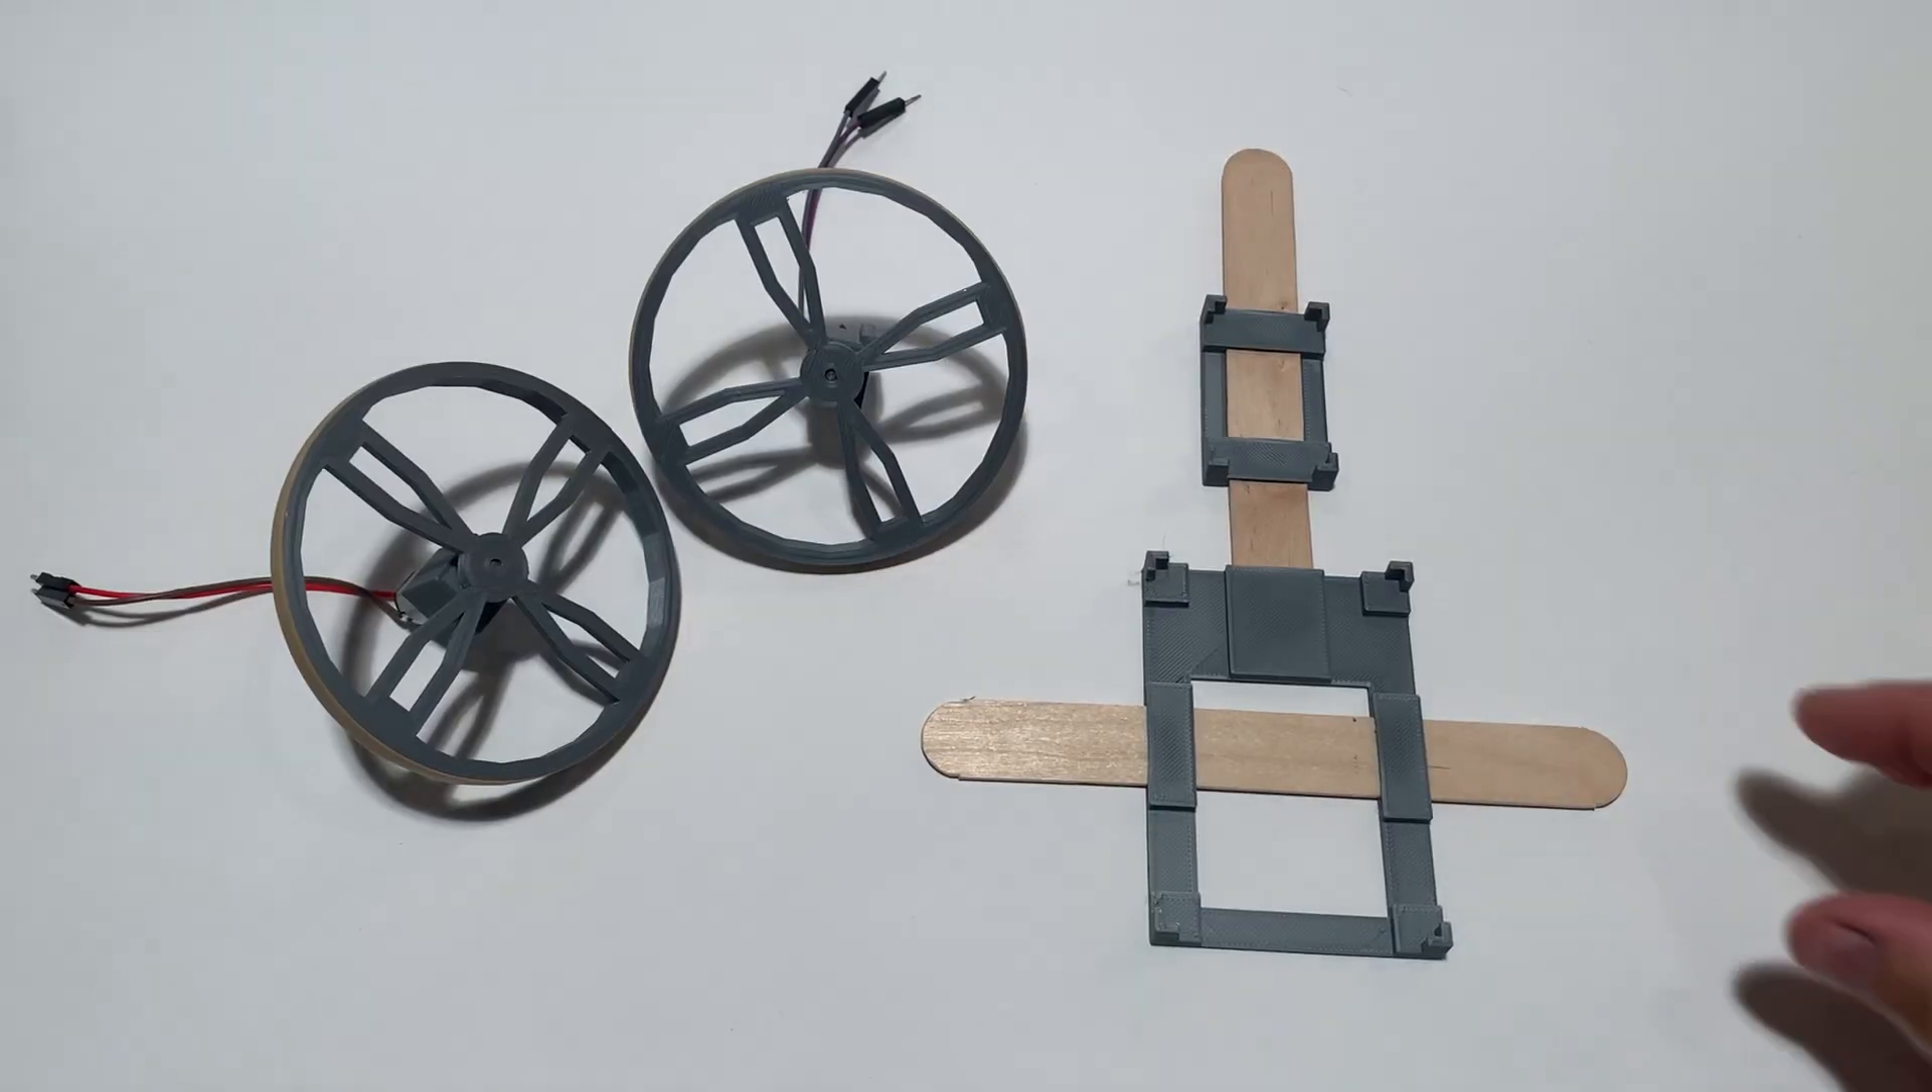Now that we've completed the wheel assemblies, we're ready to put it all together.